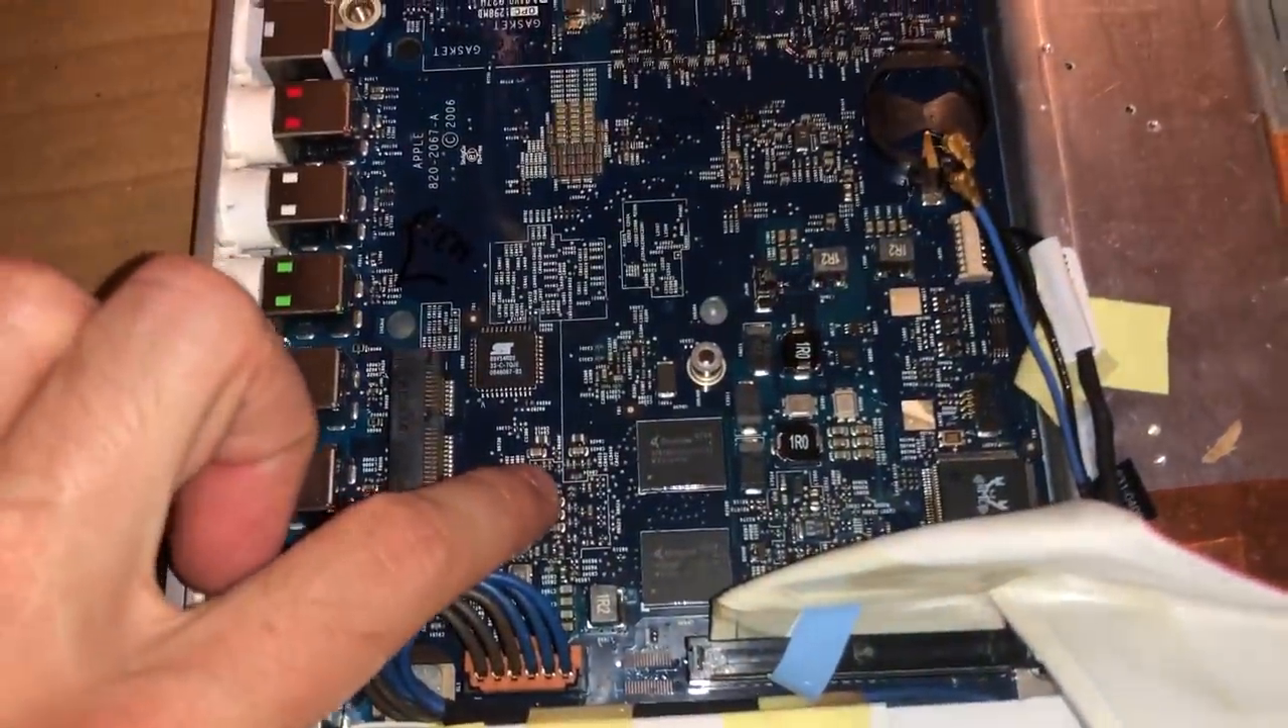Alright, so as you can see here, I've gotten the logic board reinstalled into the Apple TV chassis here.